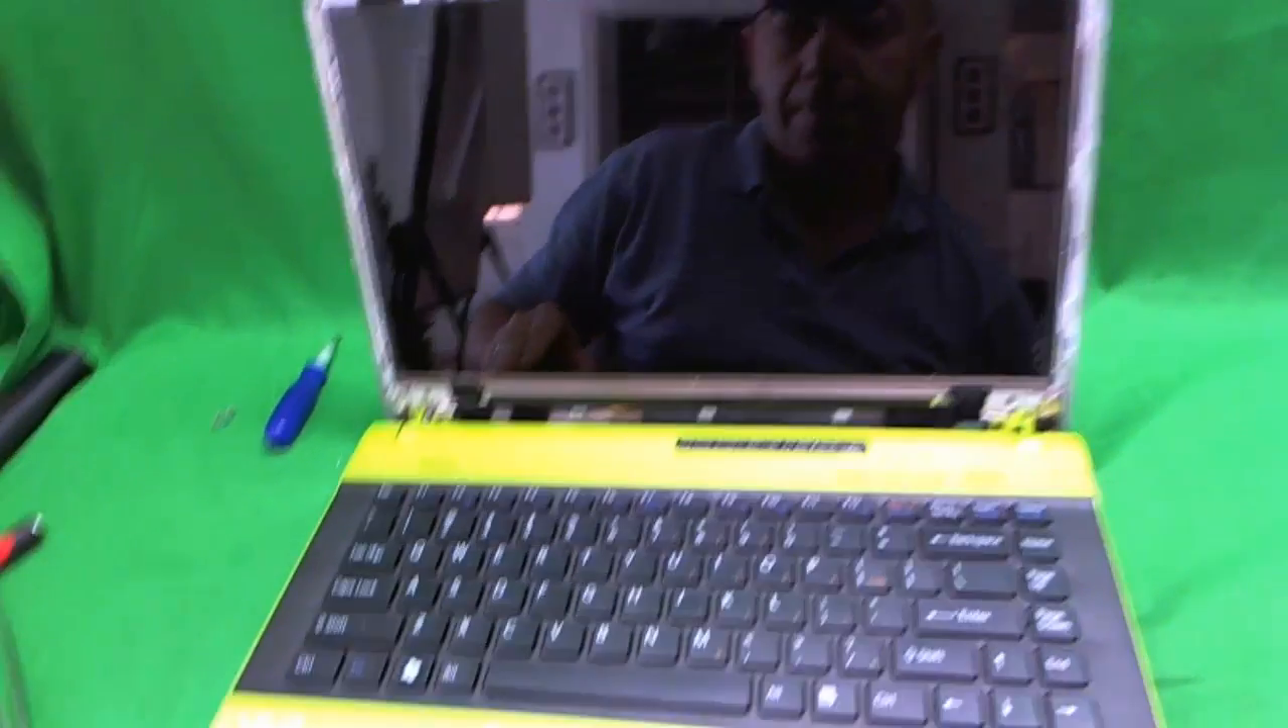And here it is. The bezel is off.